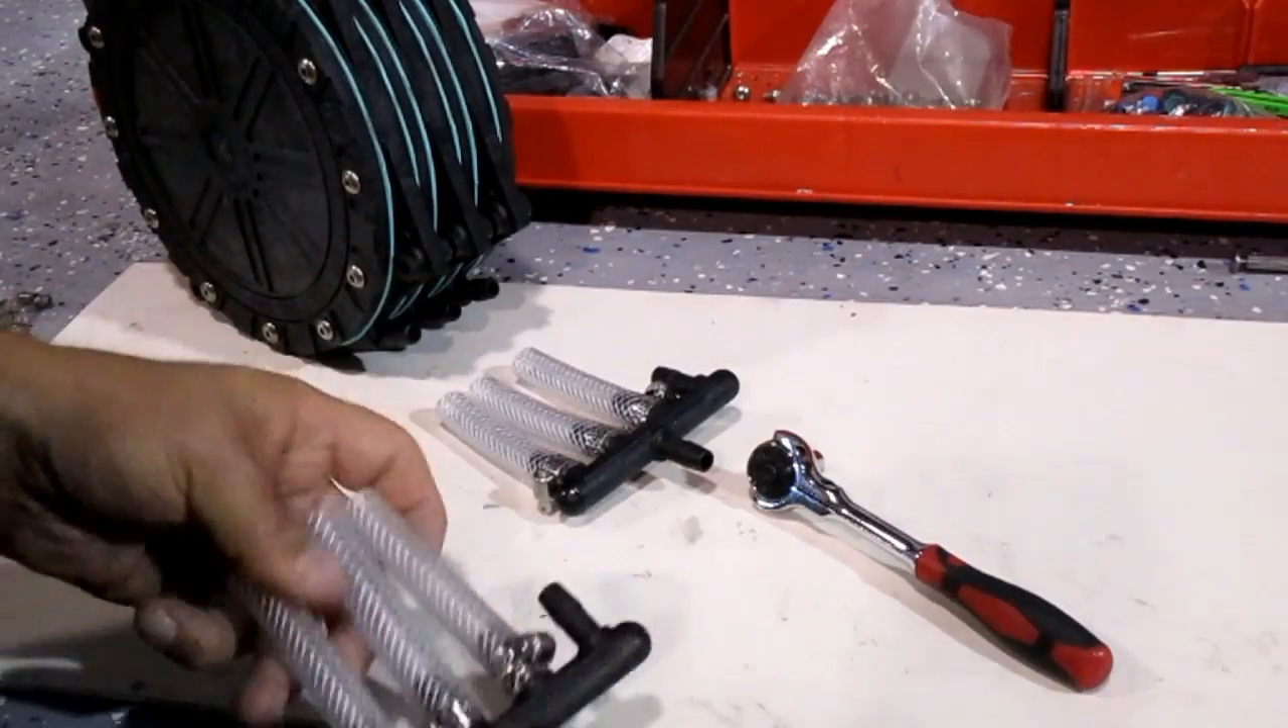So i have the two manifolds put together now.